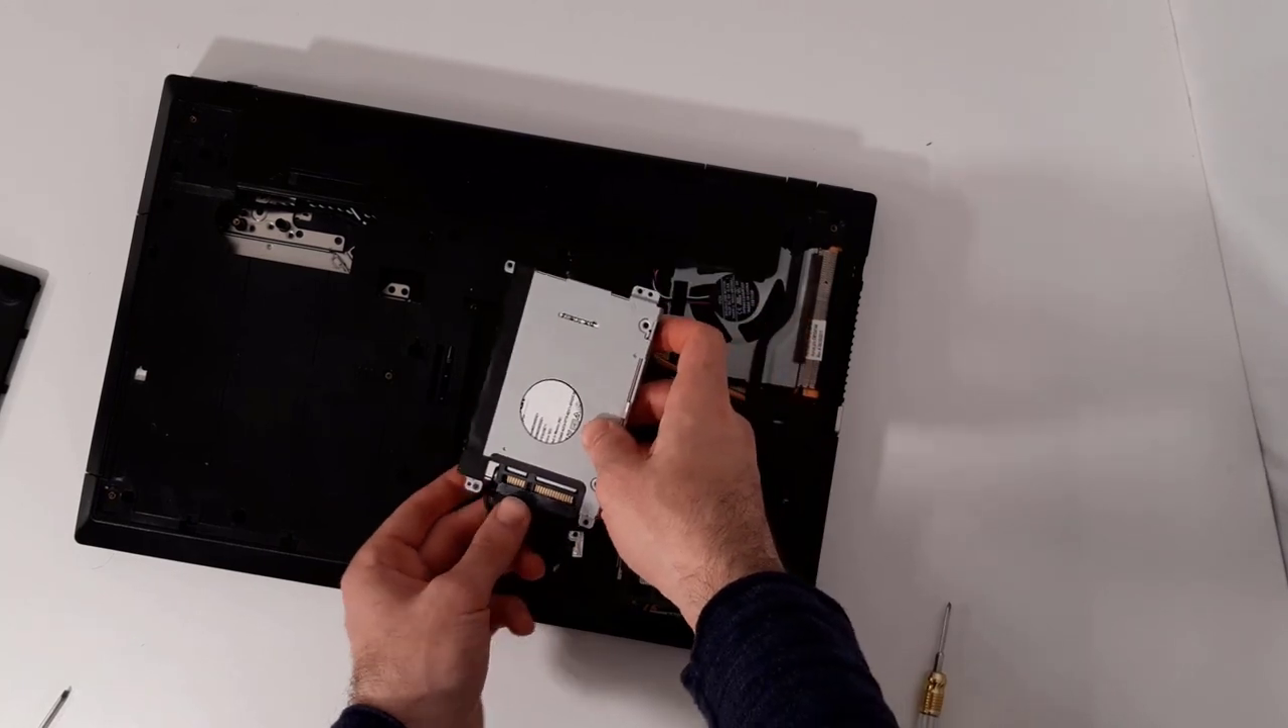So, die Festplatte ist jetzt im Käfig.